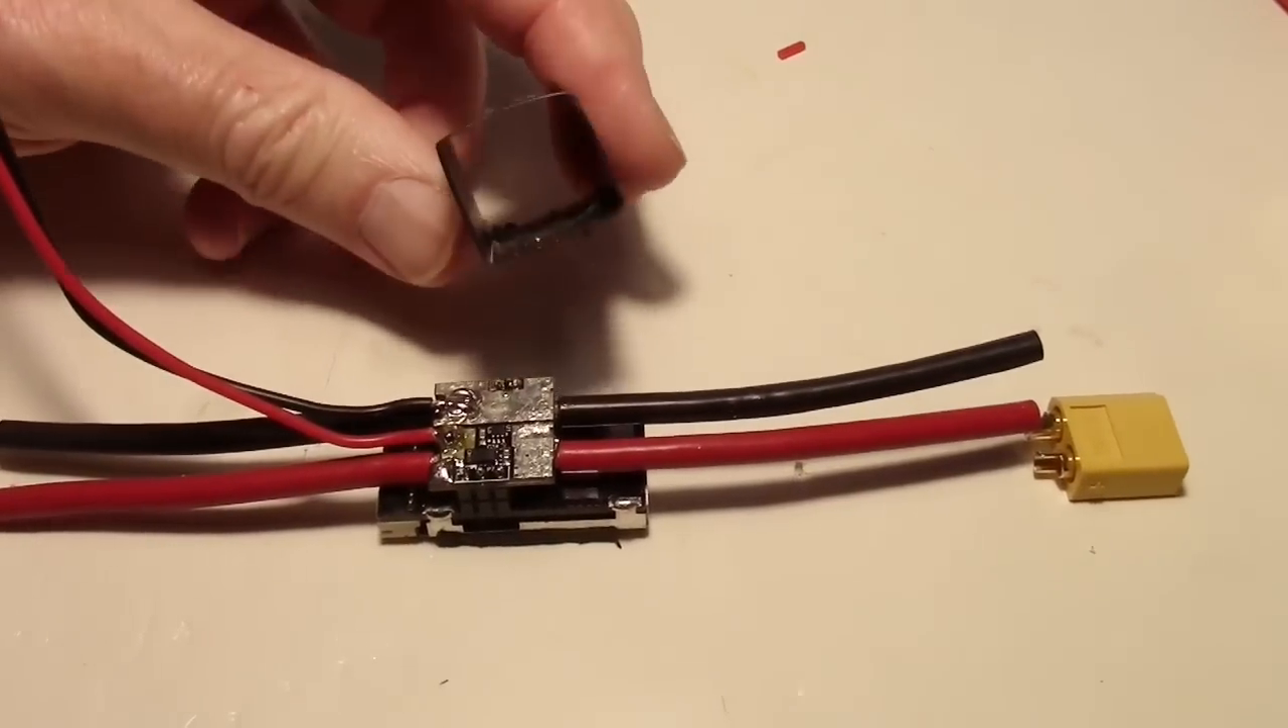I've slipped off the cover which was just held on some by some sticky tape.